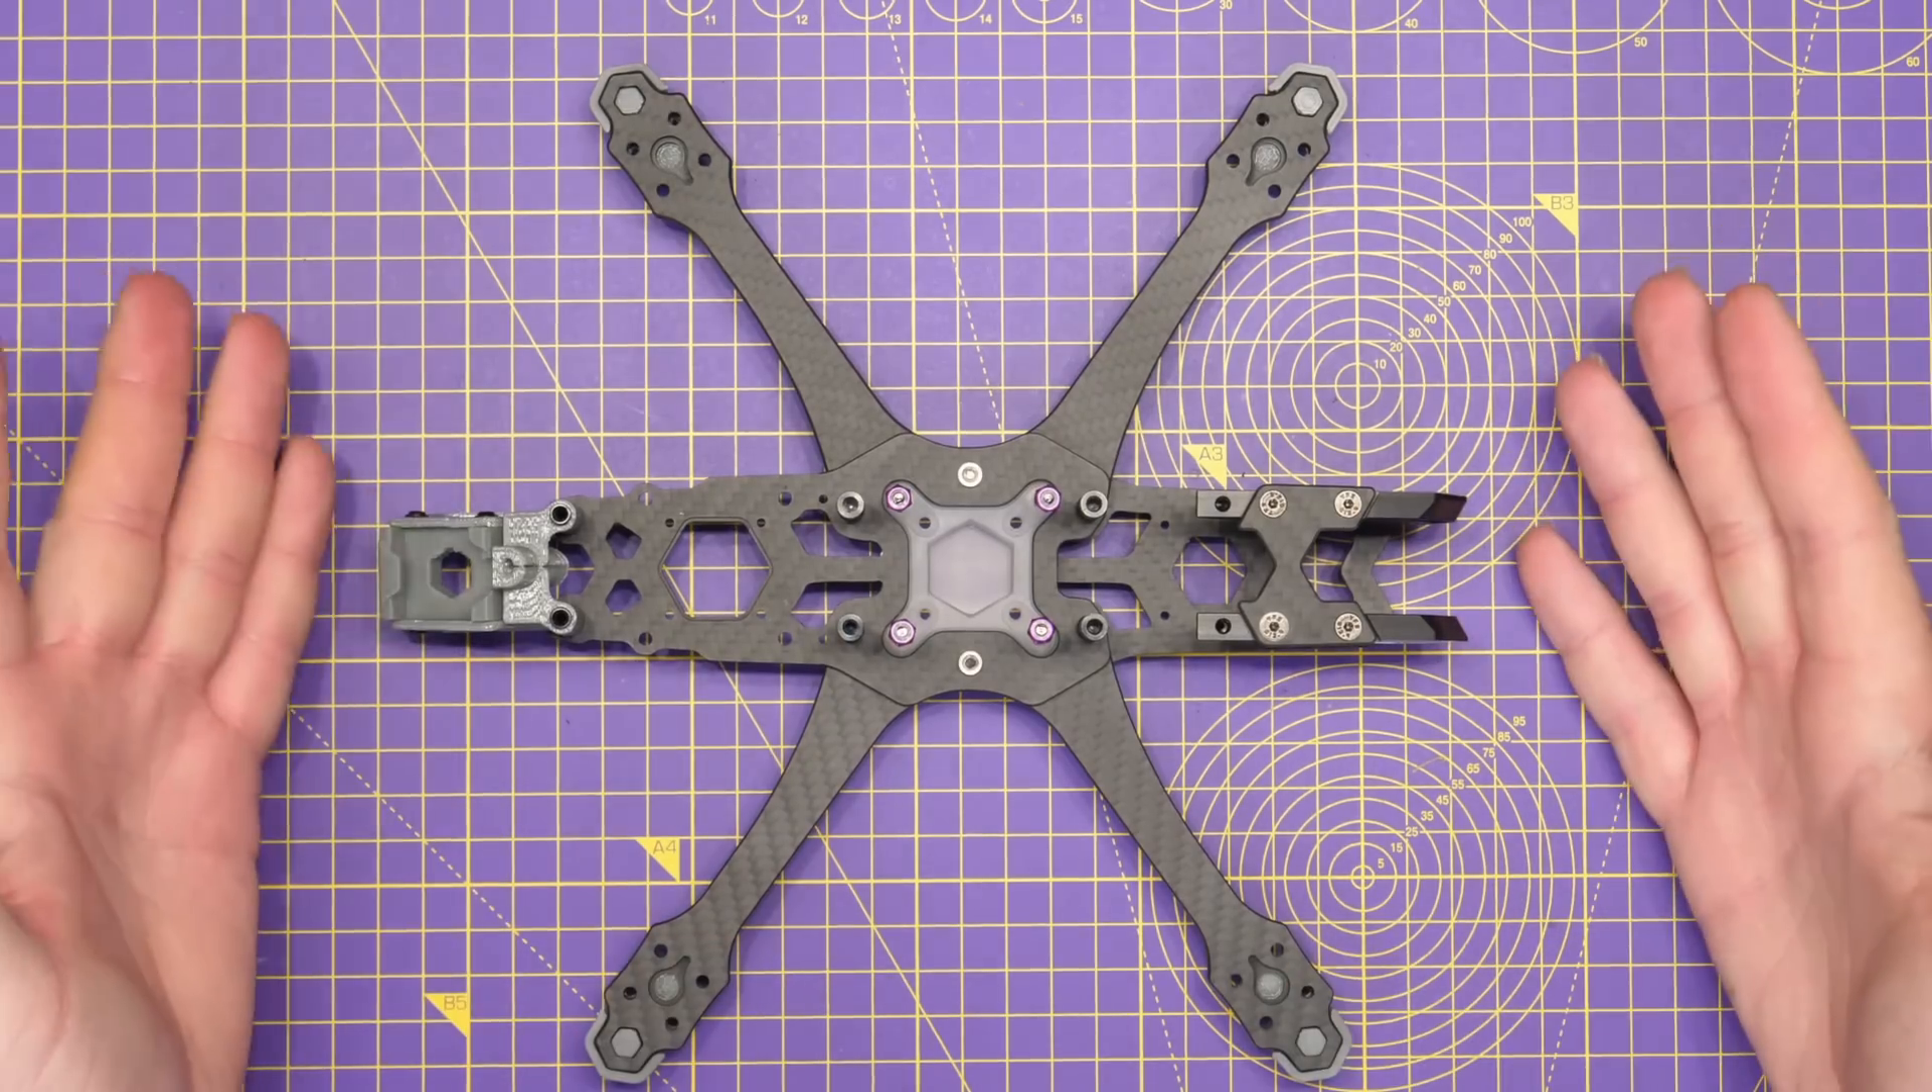So I'm at the stage where it'd be time to put the top of the frame on.